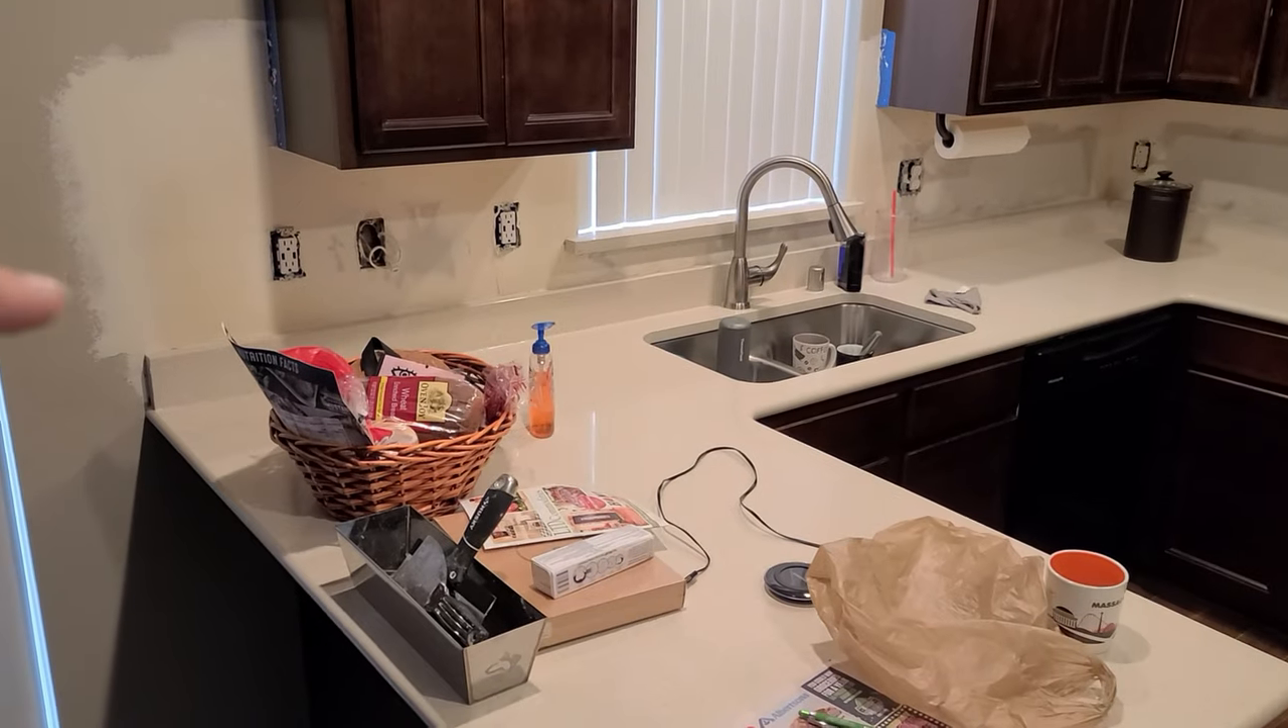As you can see, the new counters are in. Had to put the sink back together because she wanted water for some silly reason.